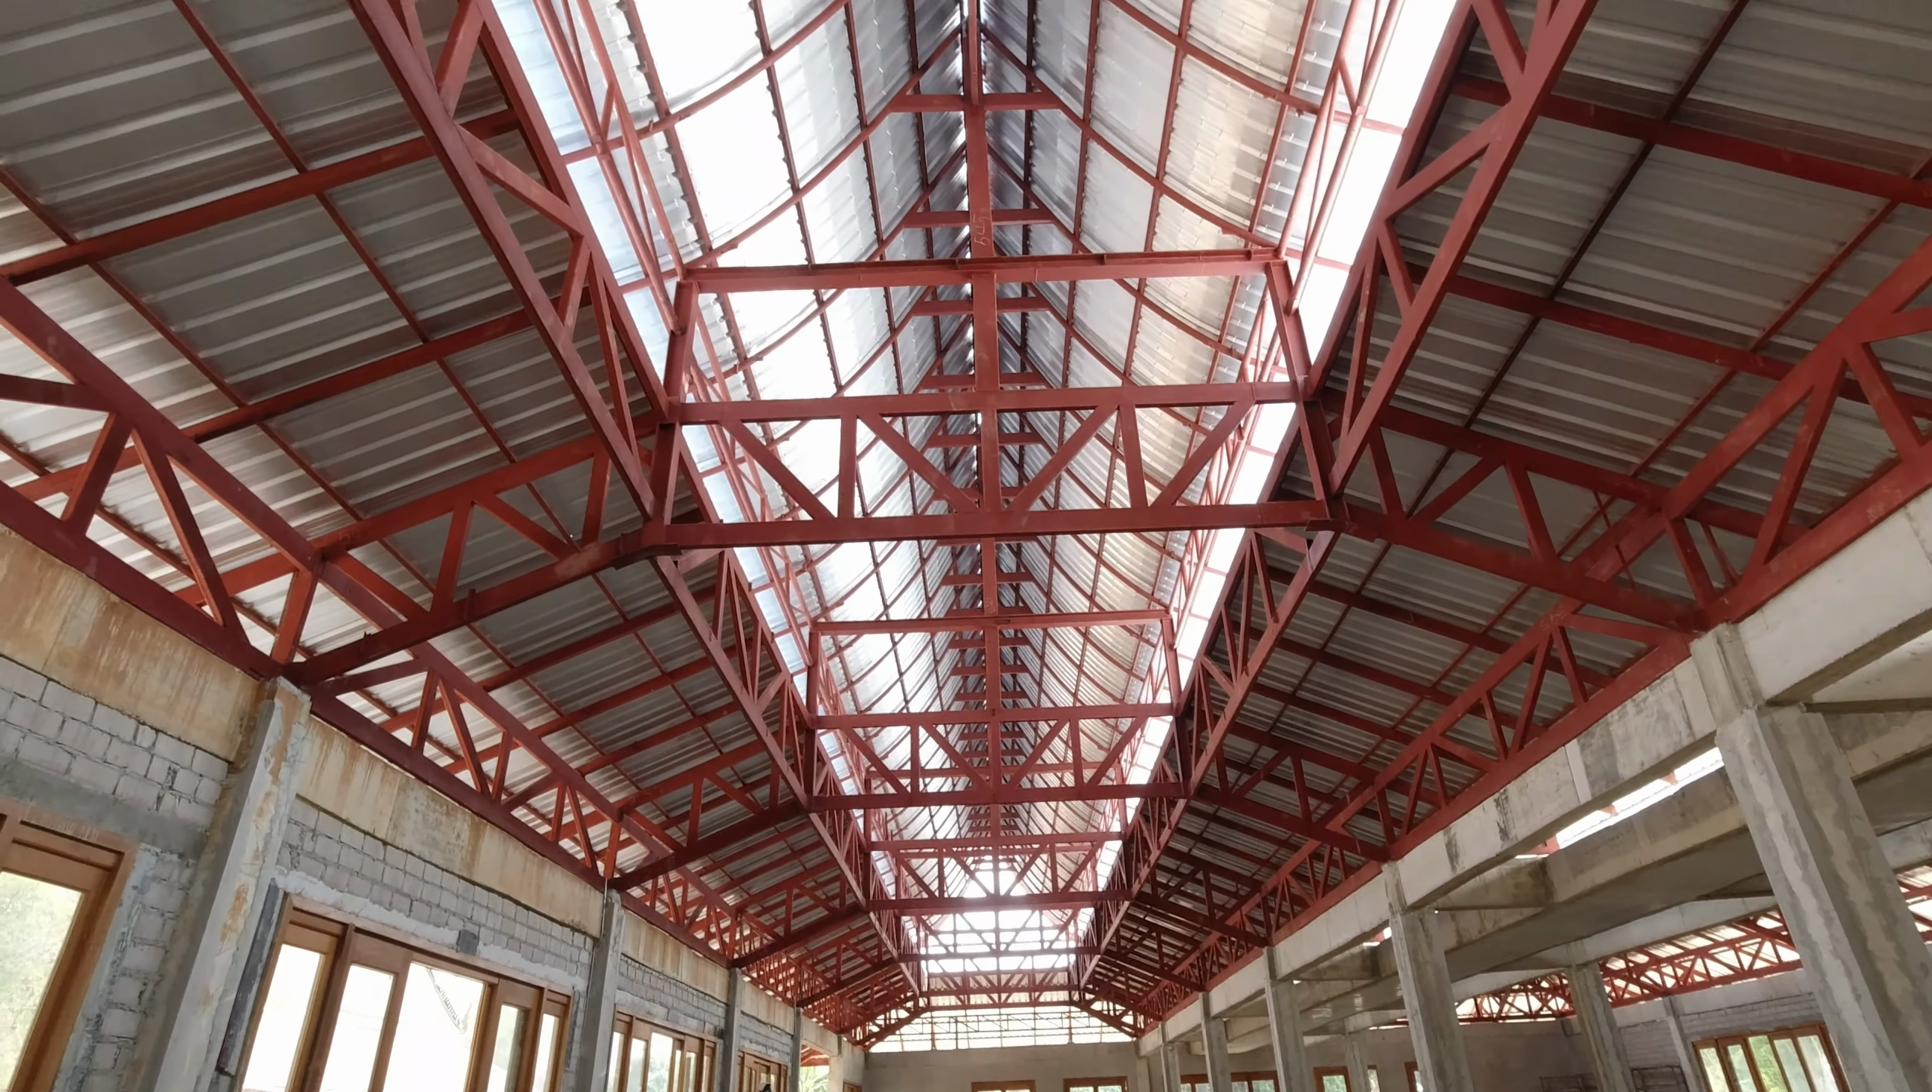All the main roofing has been sheeted over.